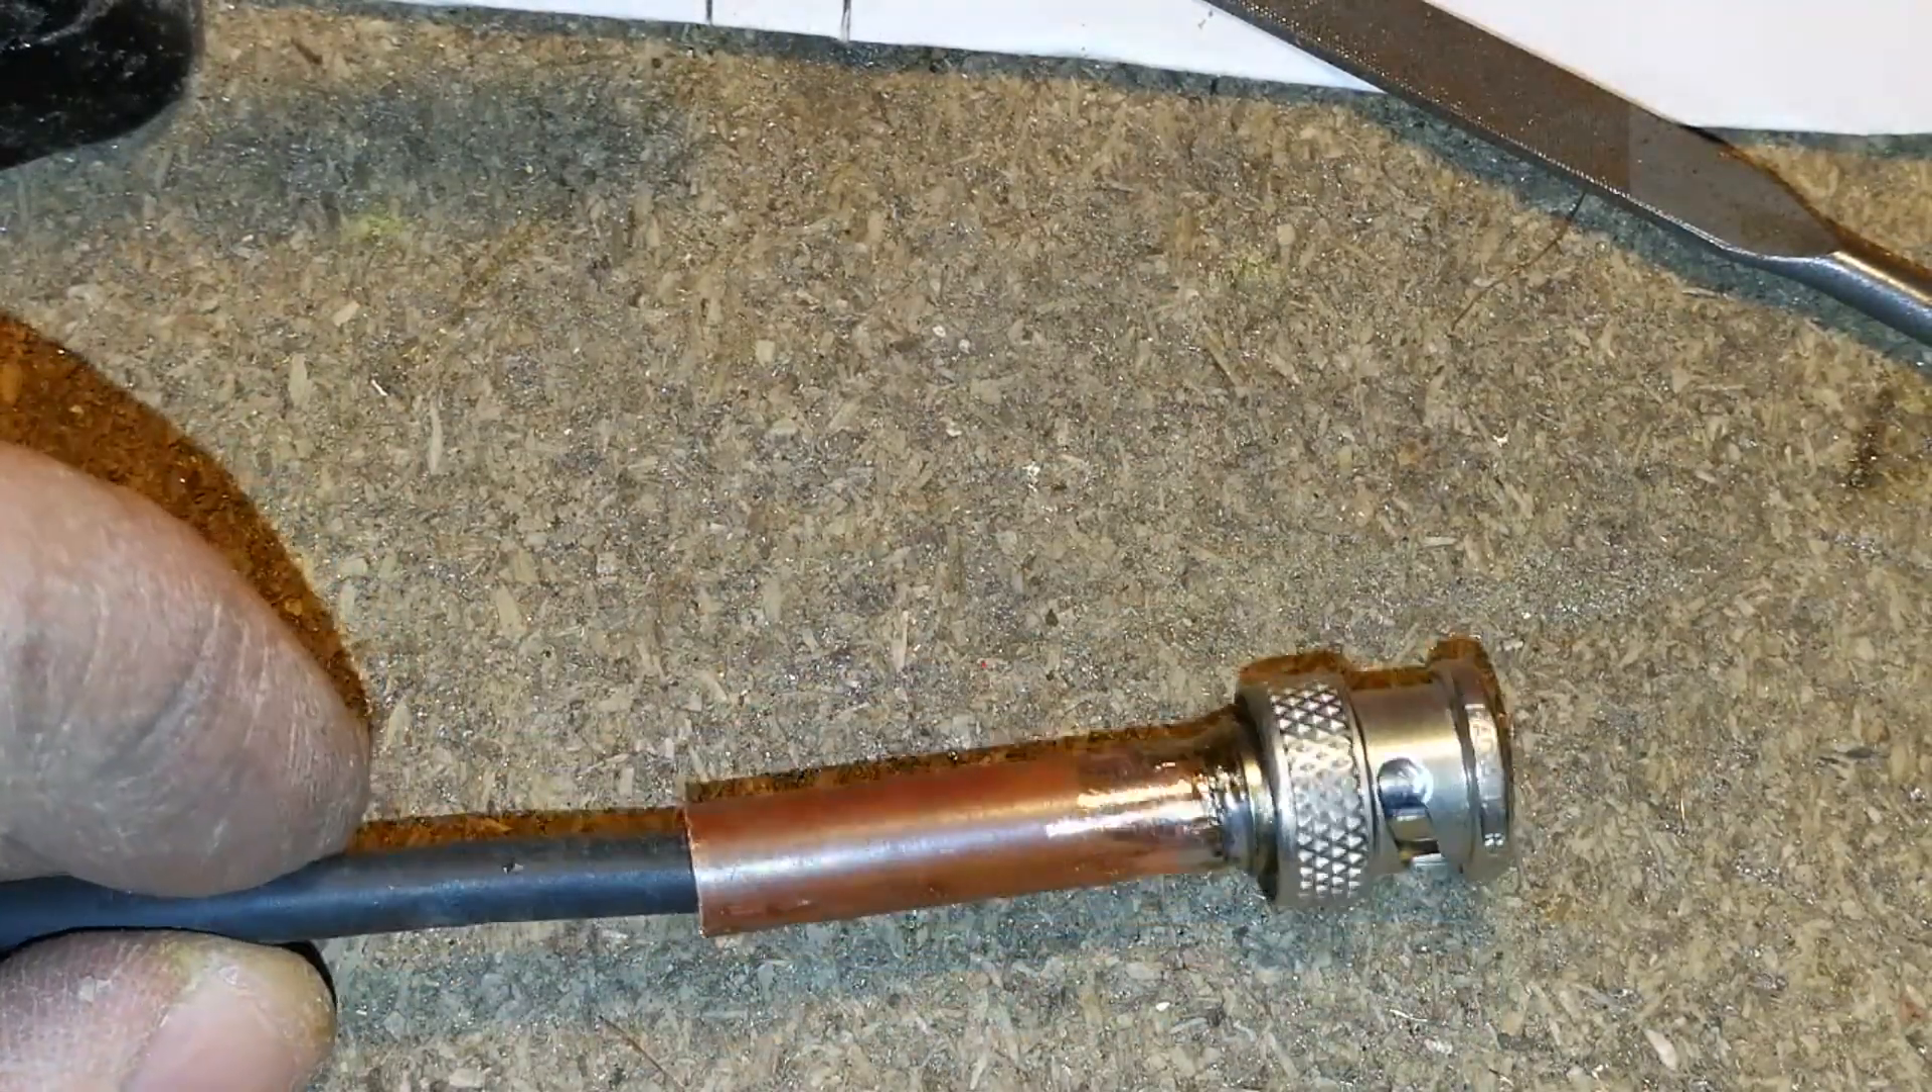J'ai réussi d'une part à sortir le manchon arrière du raccord d'origine et par dessus j'ai donc mis ce tube de cuivre.